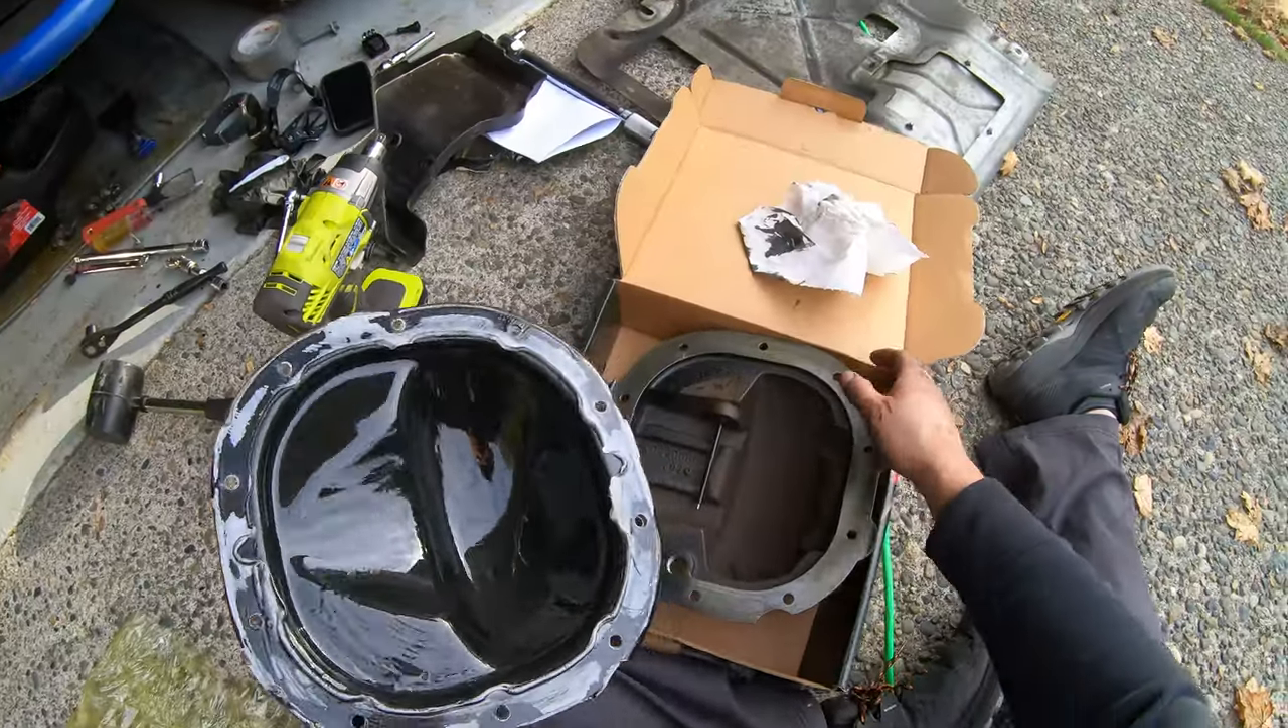I was able to get the old pan off without, you know, too much difficulty.